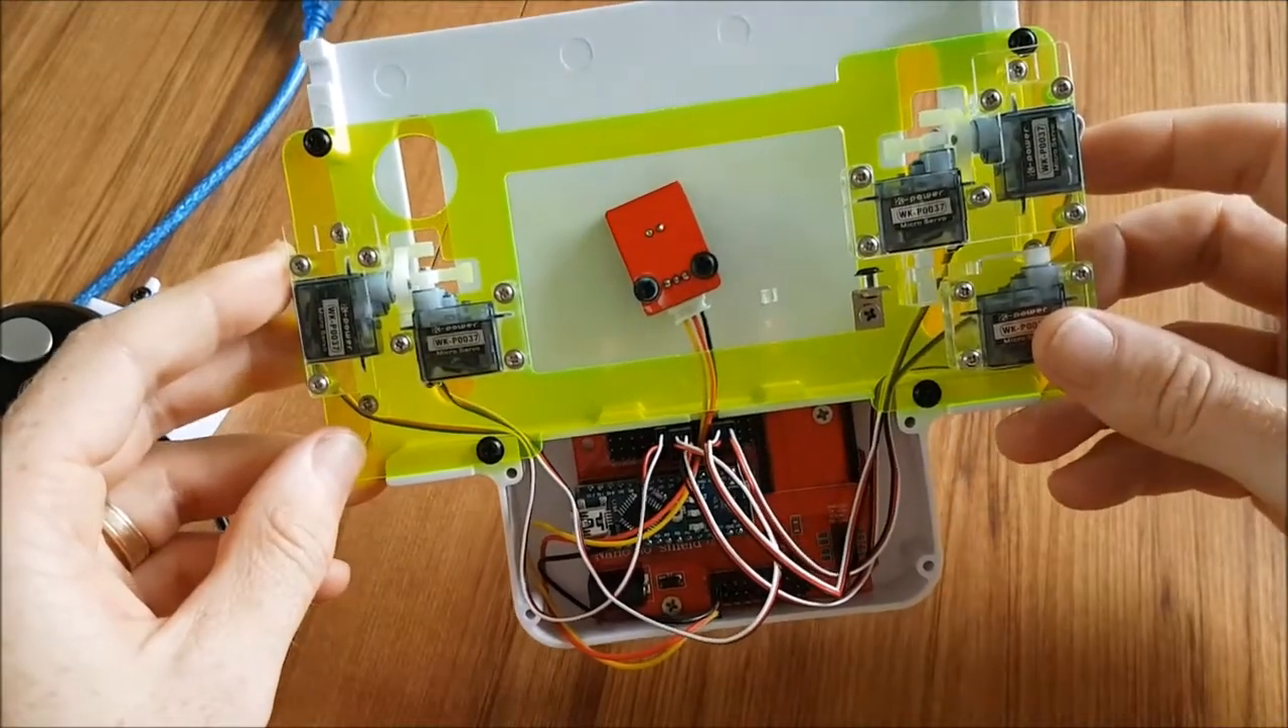So now we've got our light sensor sitting in place and all our servo motors wired in and in place.